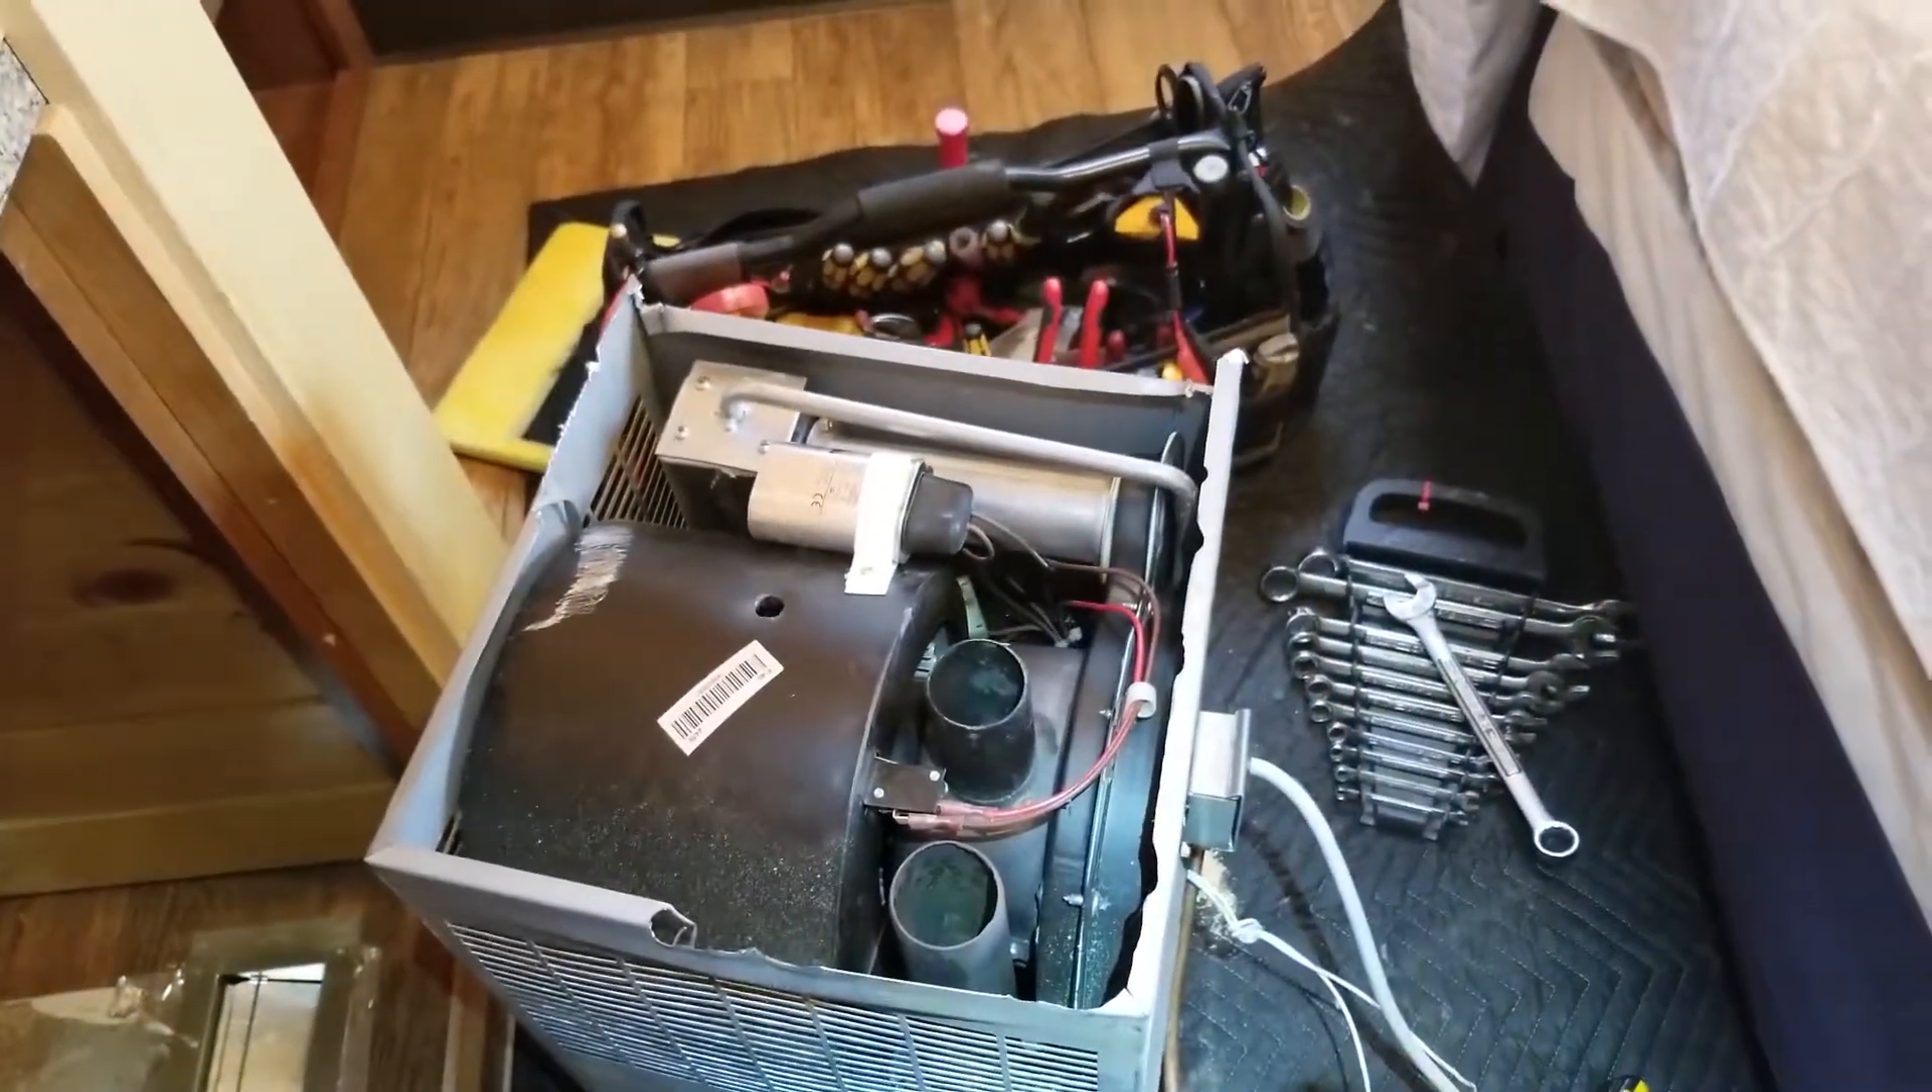We've got the furnace removed we've turned it on its head.